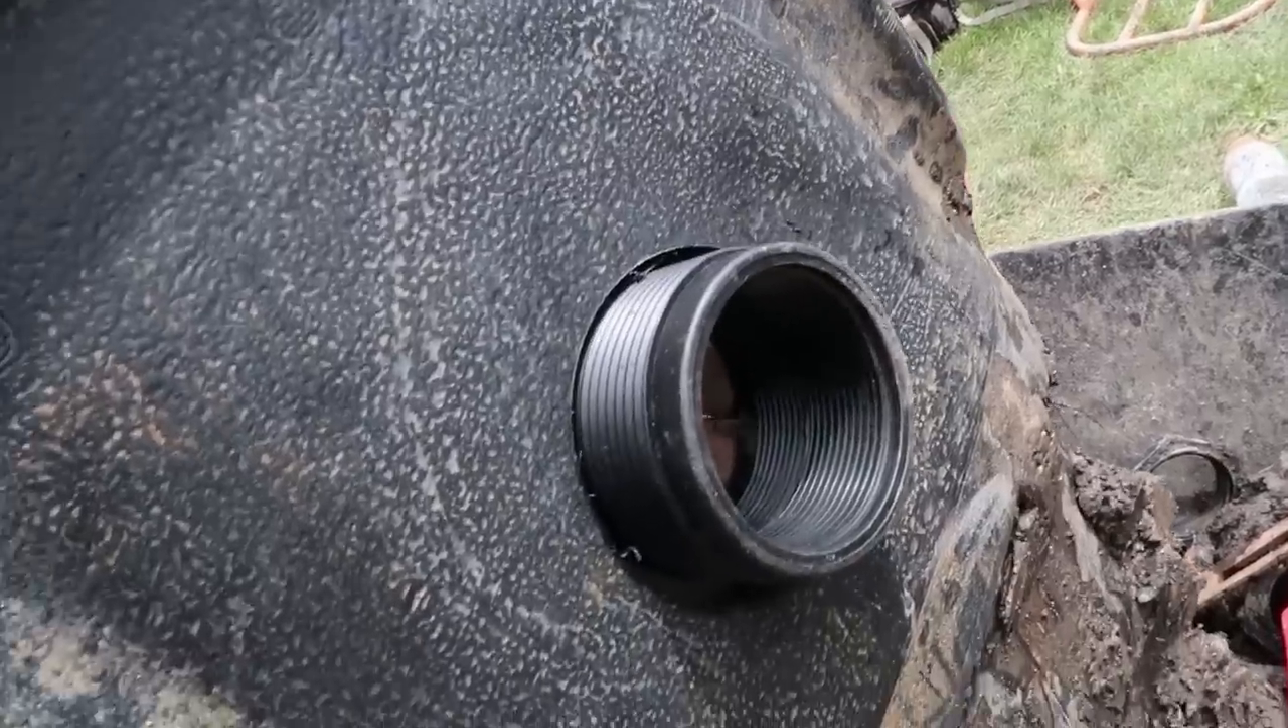As you can see, that two inch bulkhead fits nicely through there.